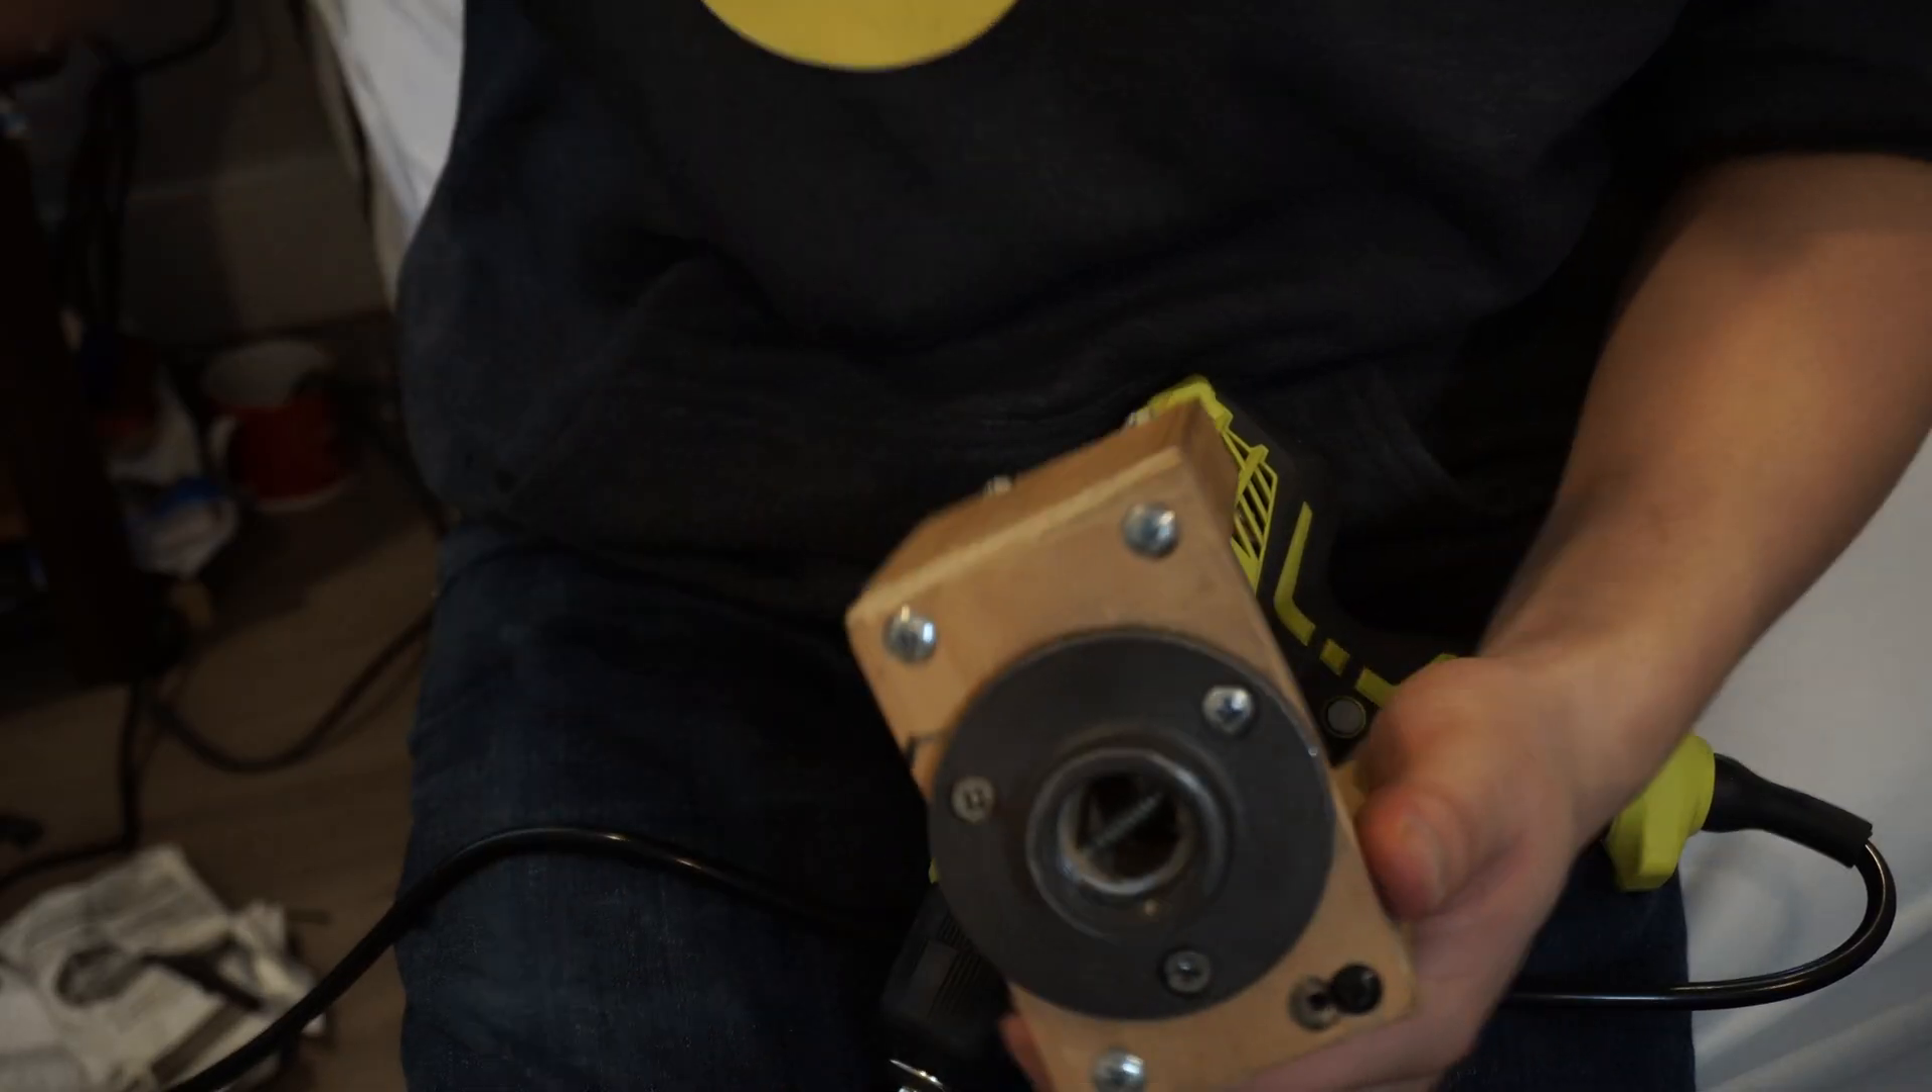I then screwed on a three -quarter inch pipe flange so the handle has something to screw into.